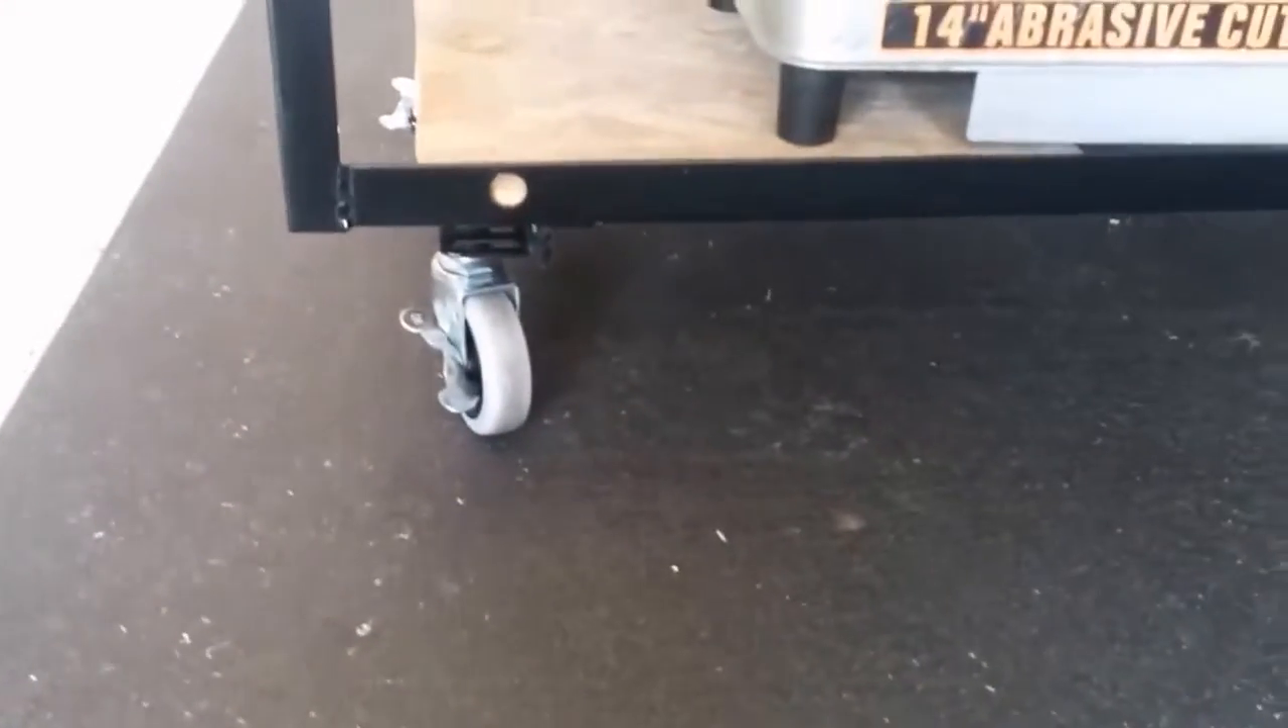We've got our casters on the bottom.